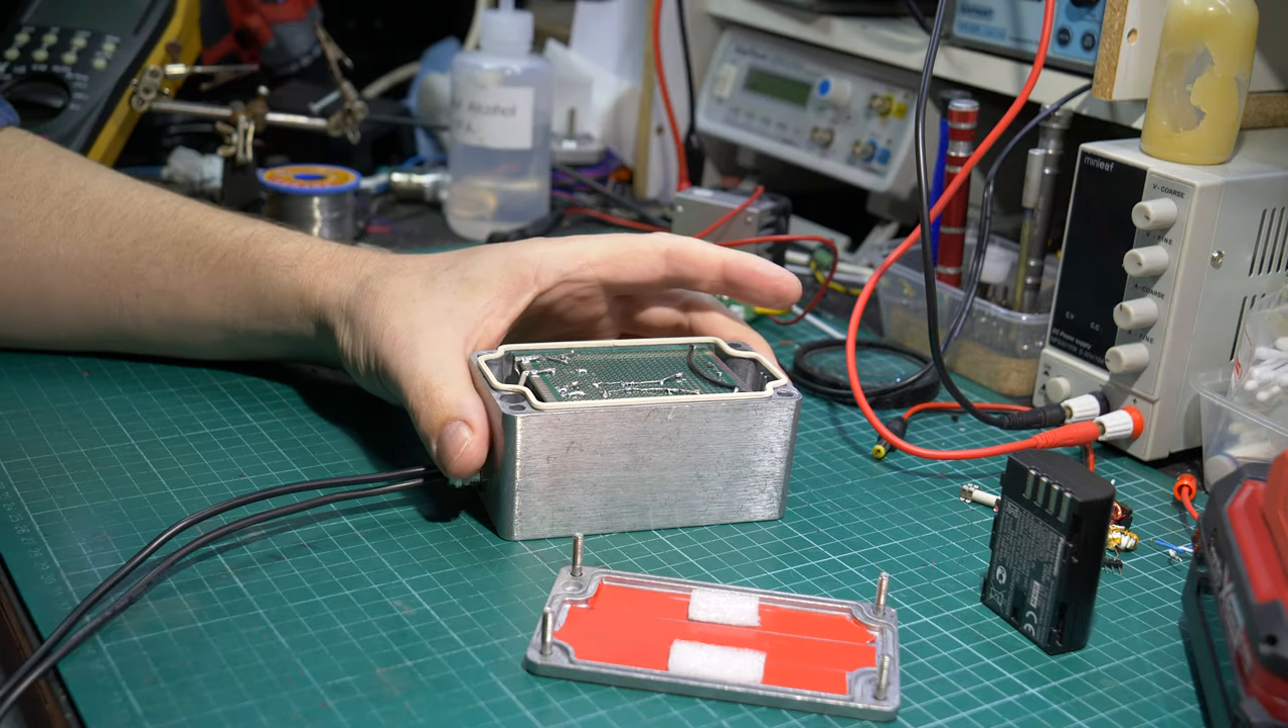And the gasket's decided to come out of the lid.